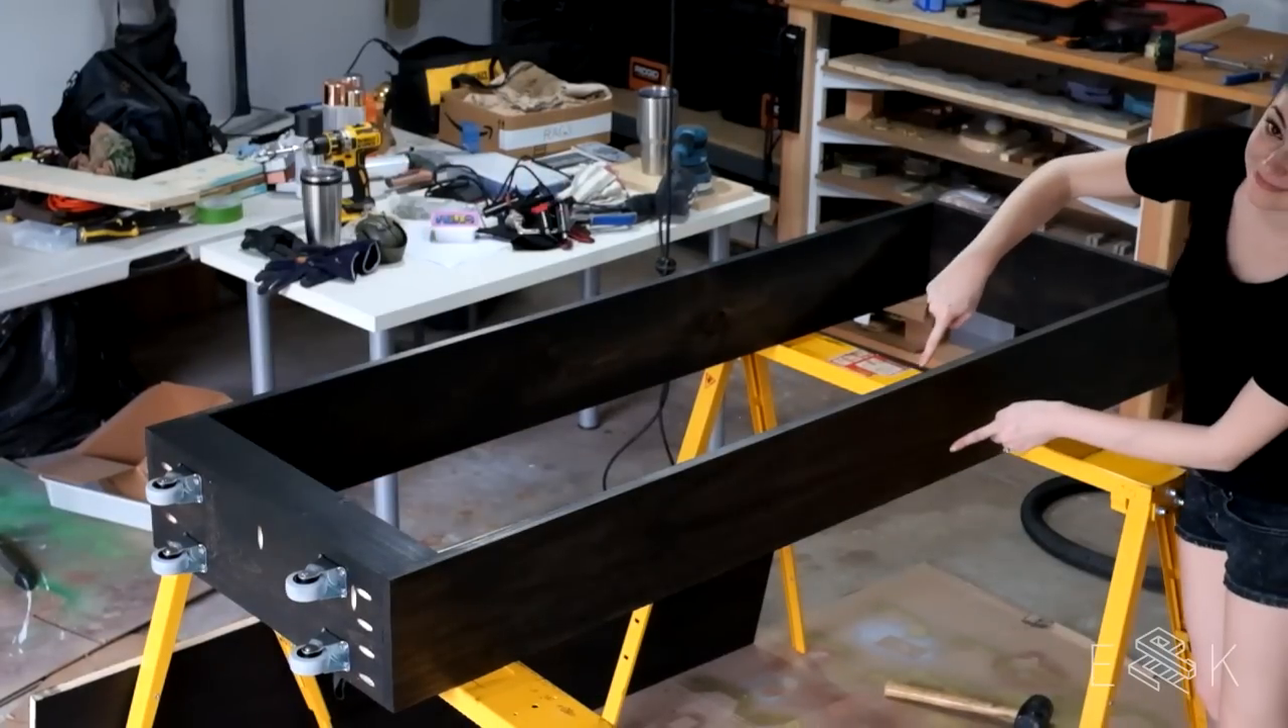So here, we have the top, bottom, and side pieces assembled.